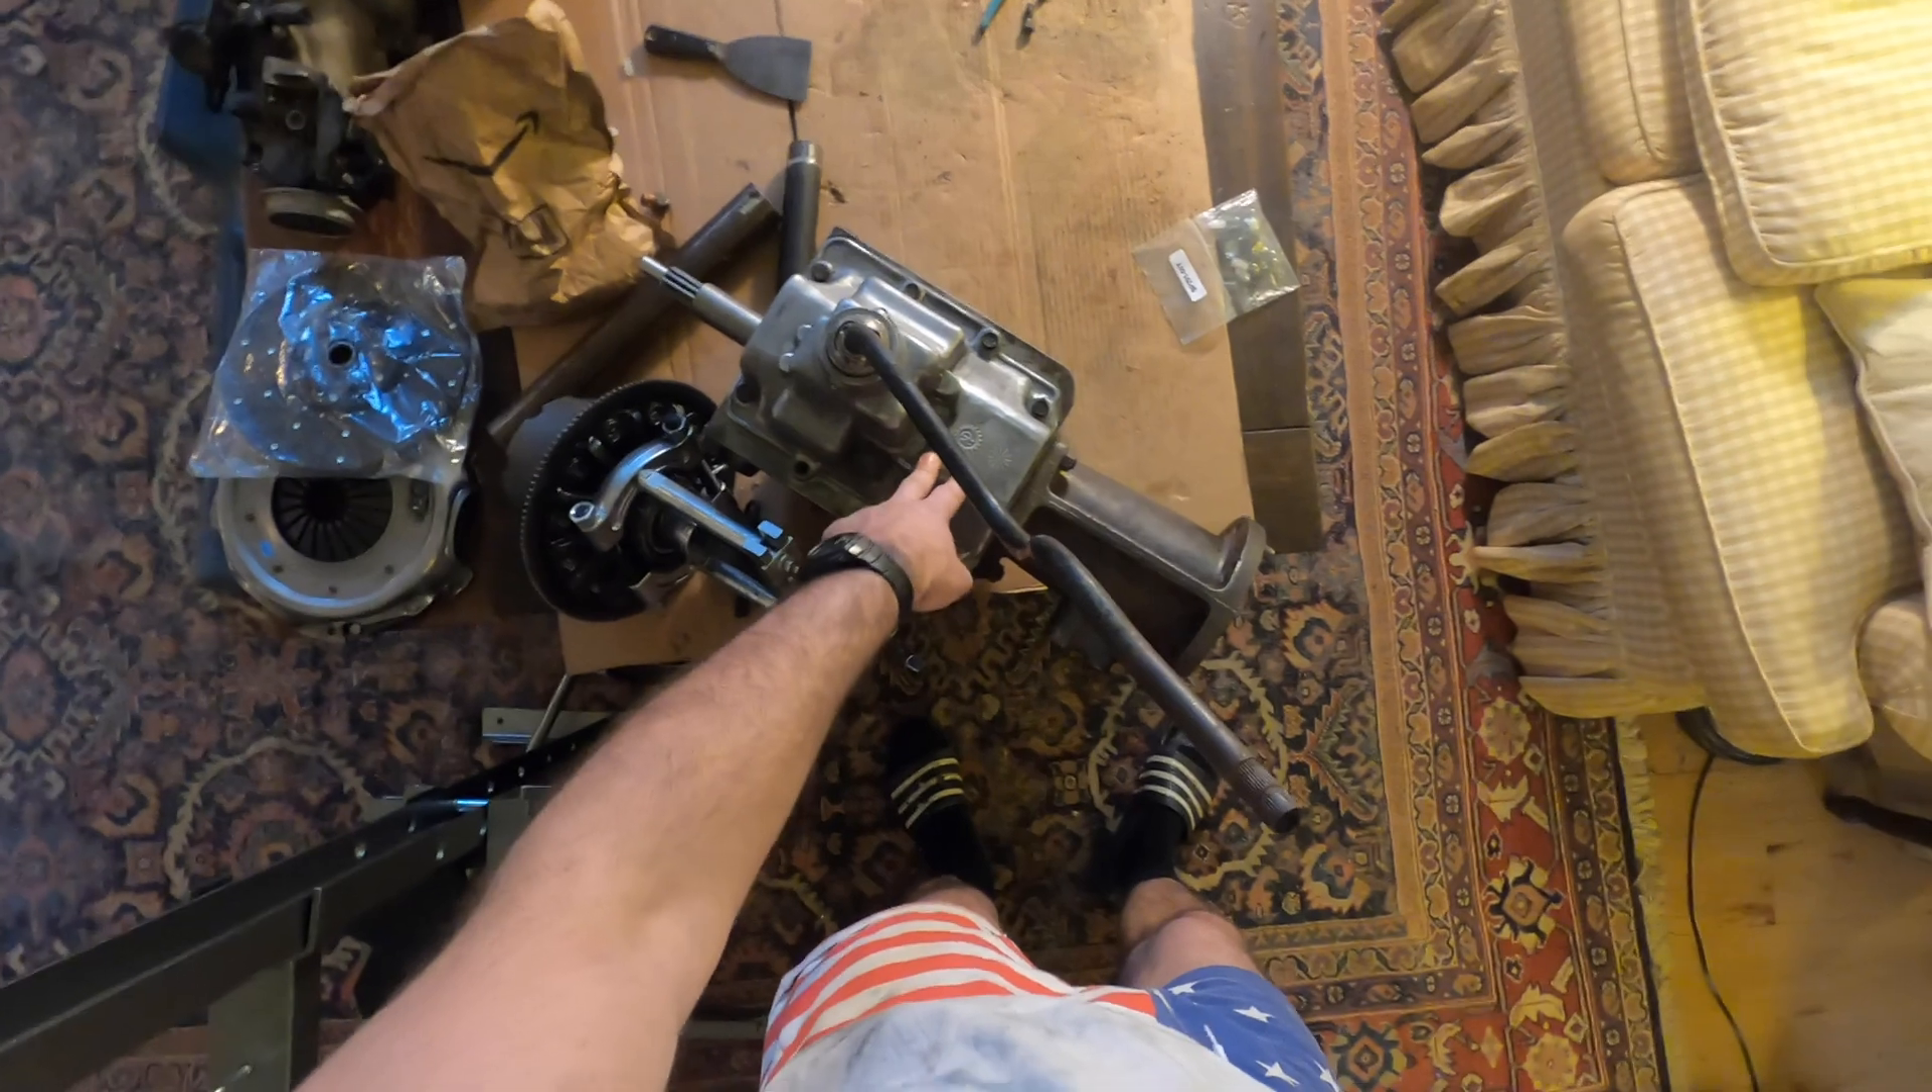I've got the top cover back on.